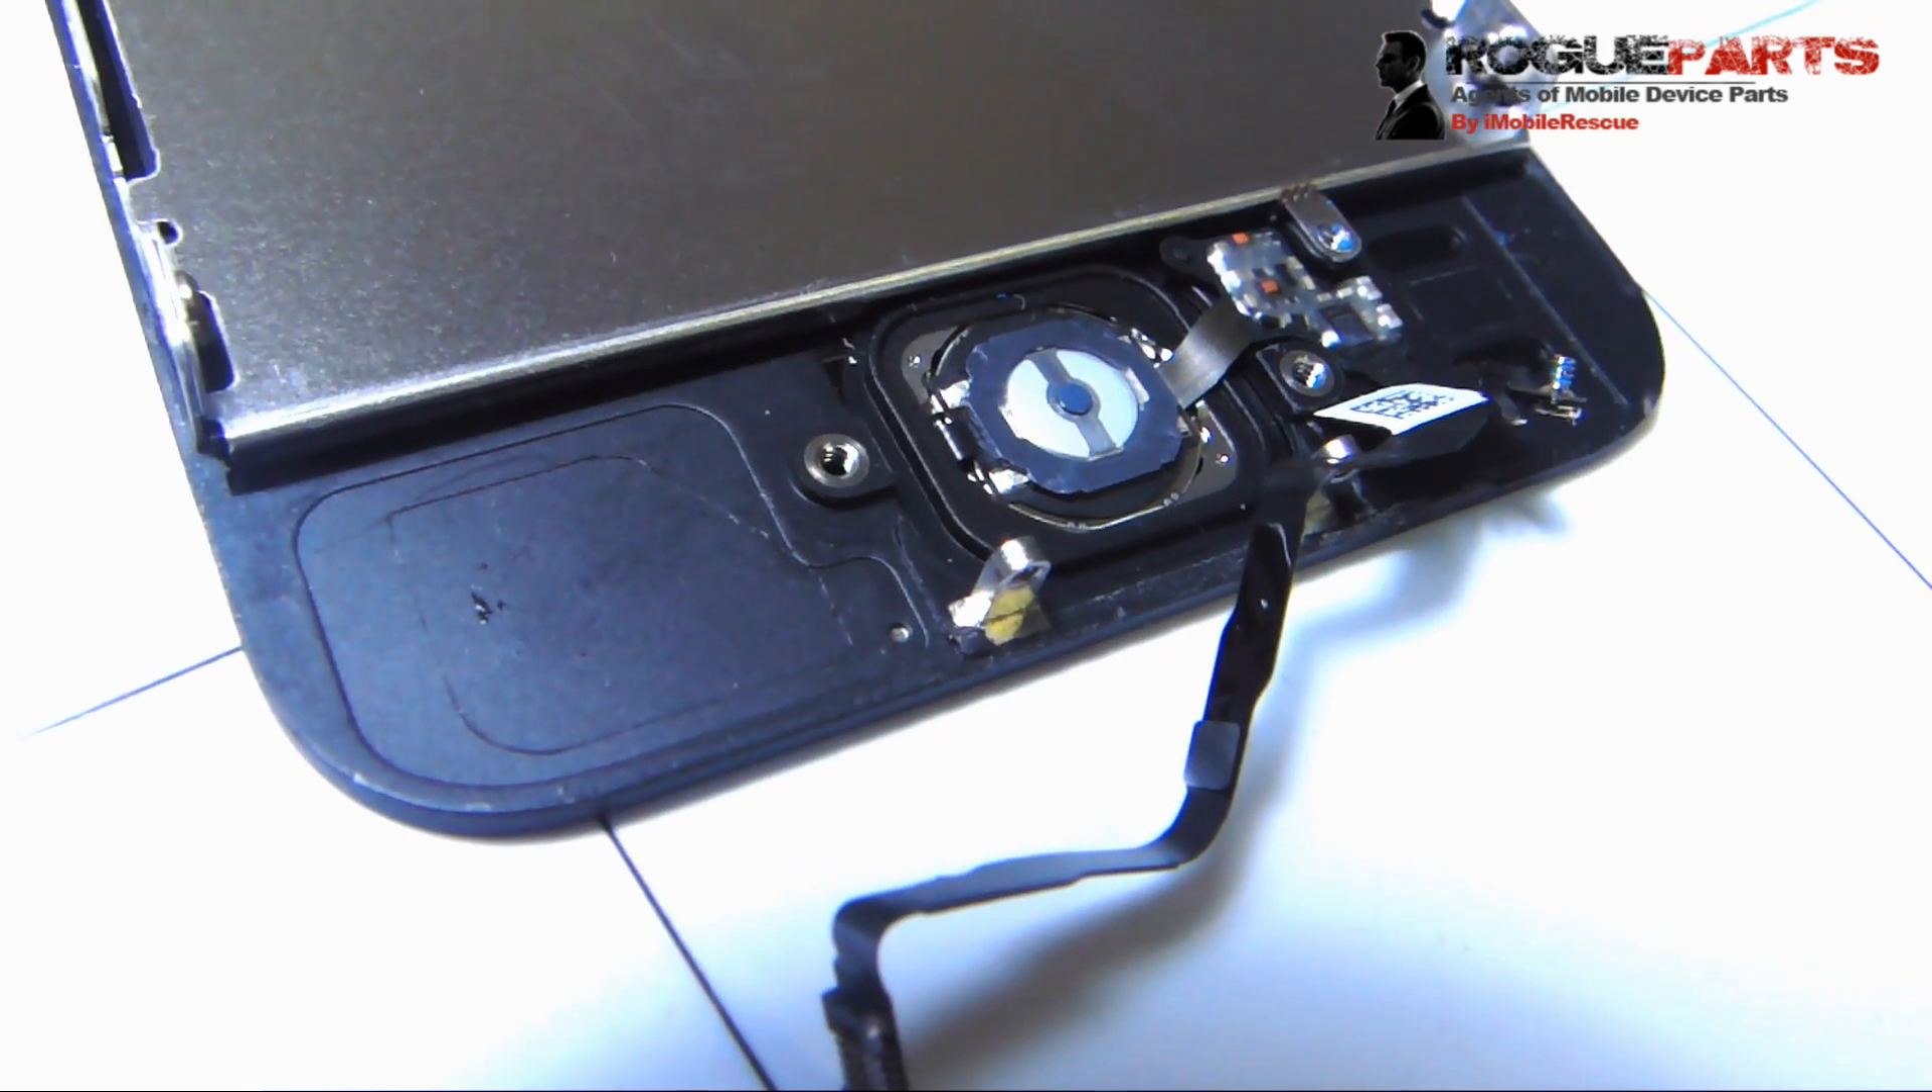Now we've exposed the home button area, the whole touch sensor, the entire thing, which we're going to swap out and put on a new one, essentially replace.